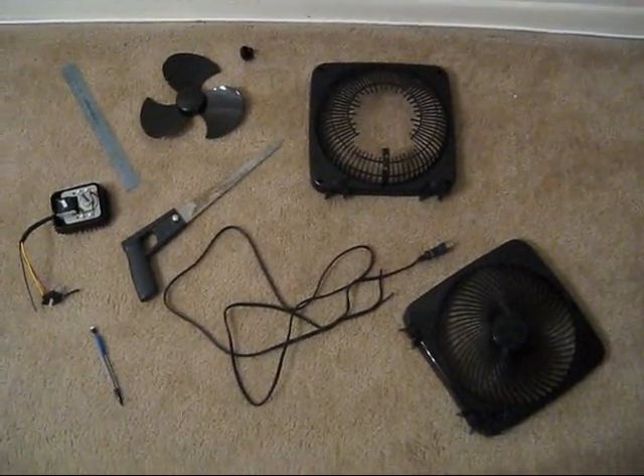I've taken apart the plastic casing, not very difficult, just four screws, and then also some on the back as well.